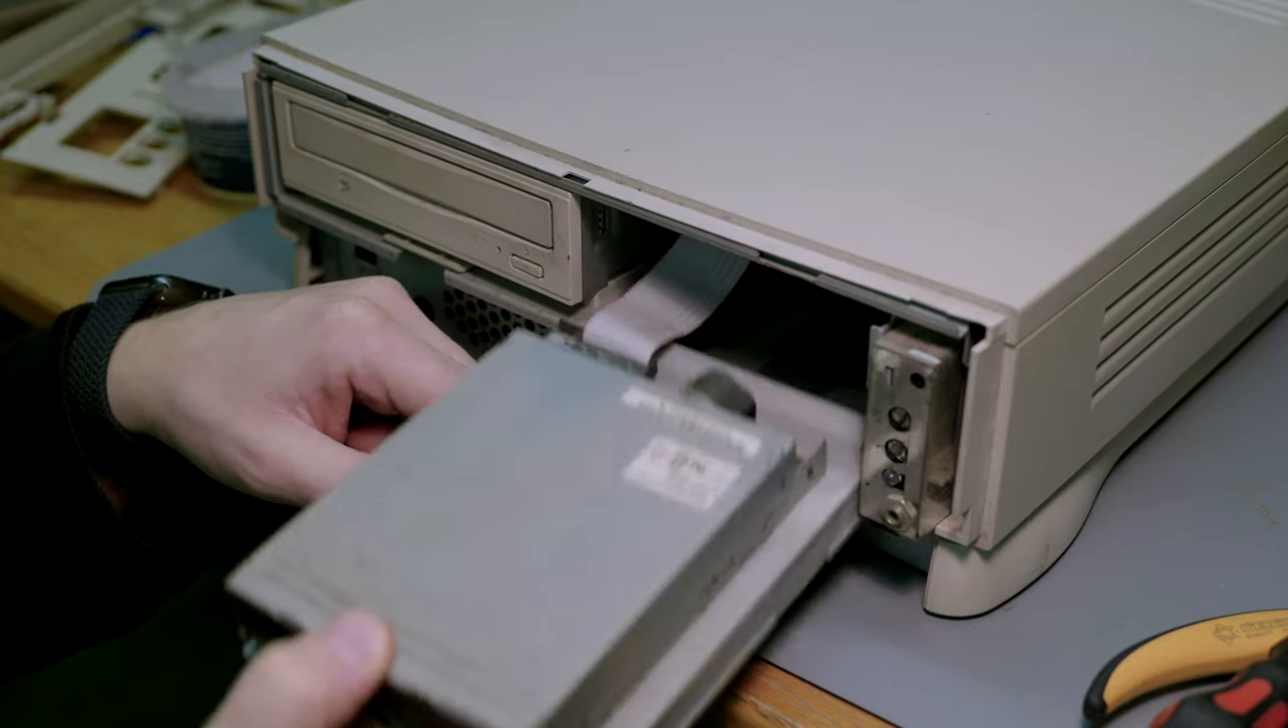My optical drive didn't want to come loose though so I saved it for later.